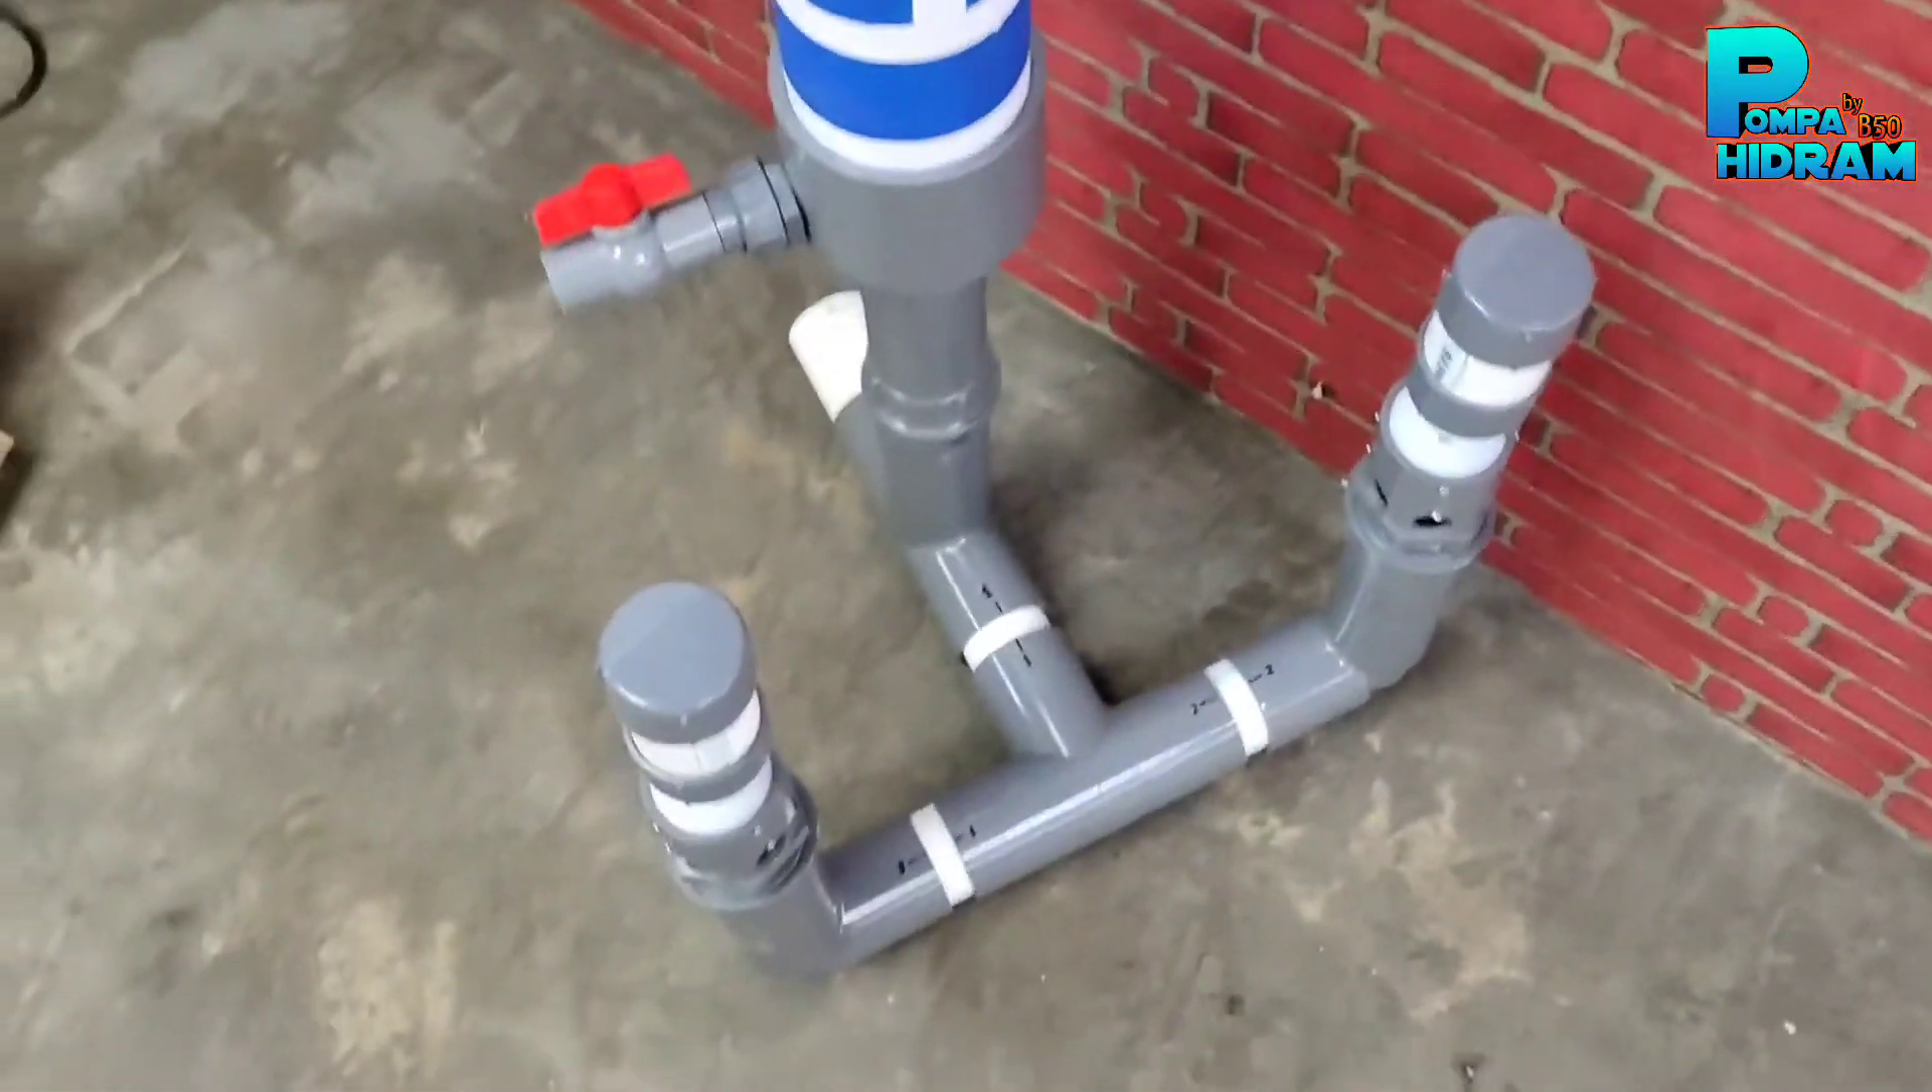Jadi ini tabung tabung hampanya ukuran 2in ini sudah kita pasang.